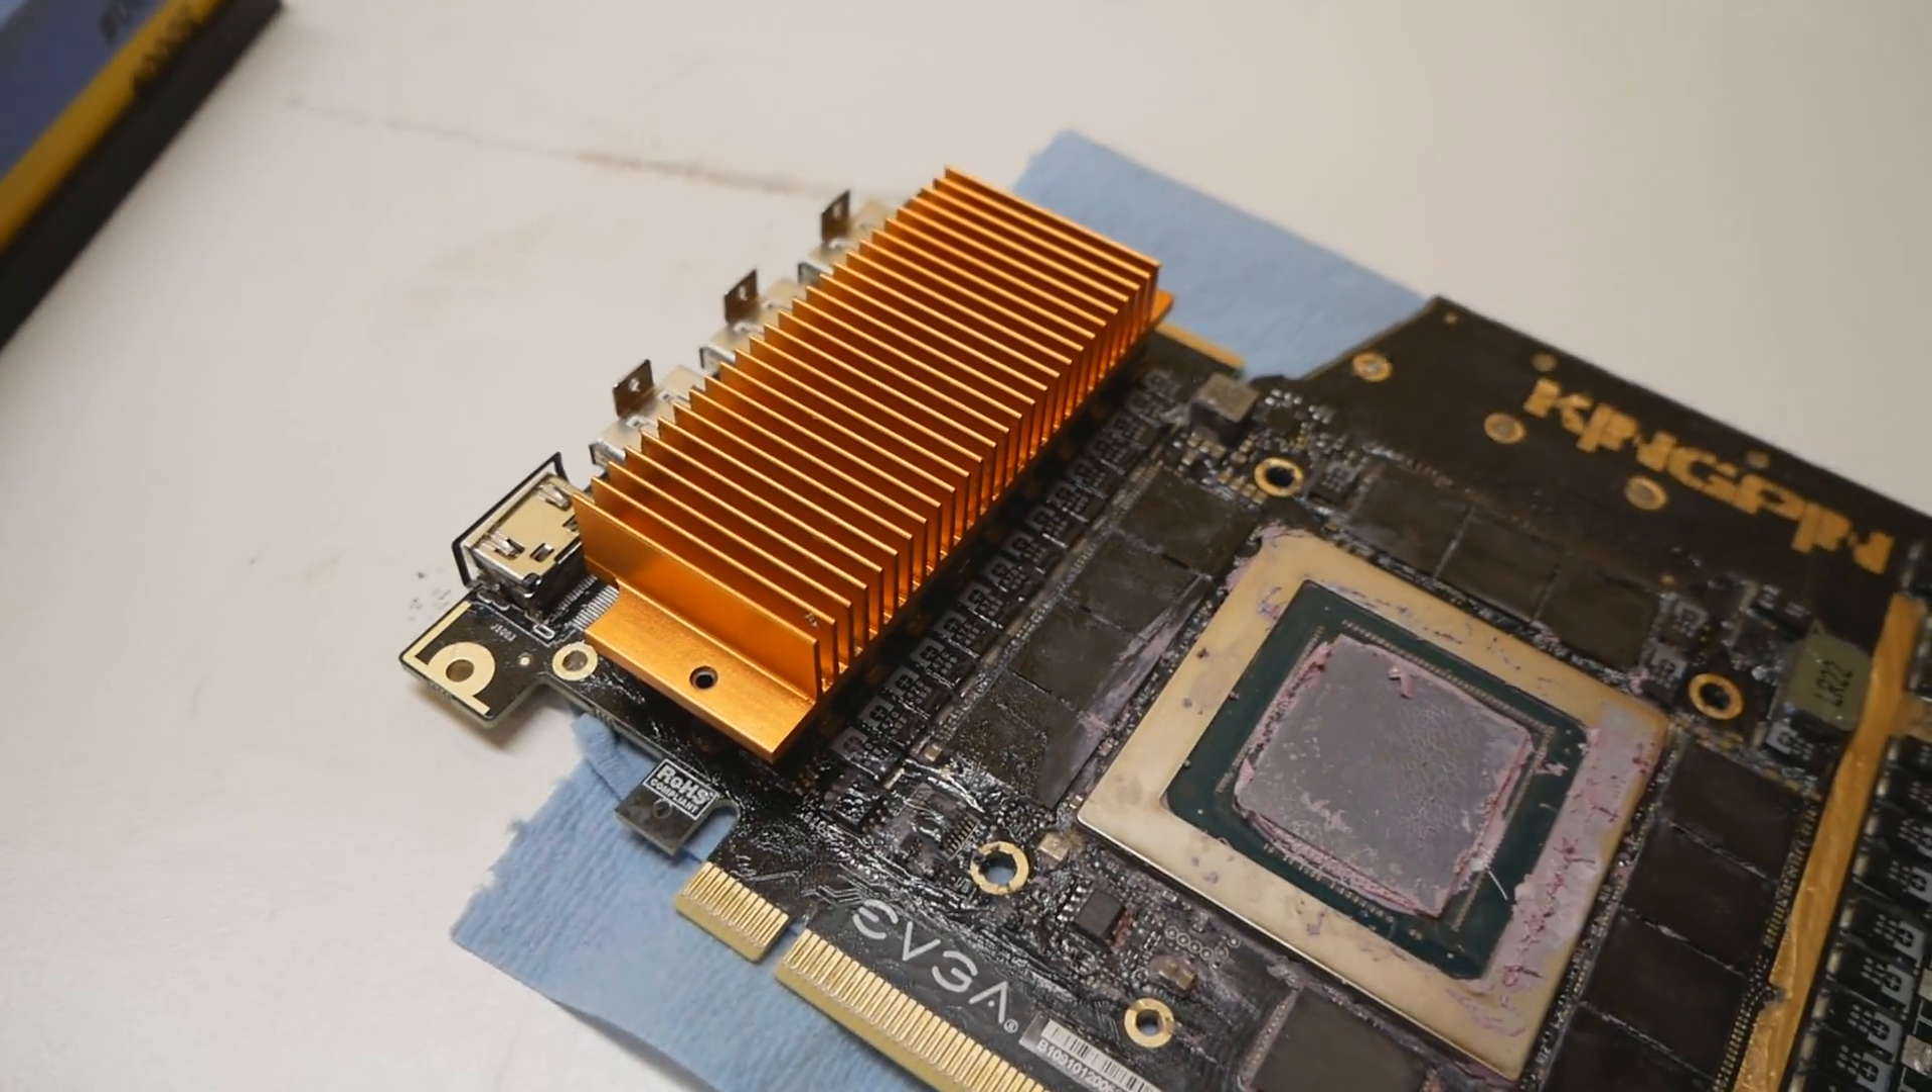I installed this heatsink over here so that it adds some balance on the graphics card.